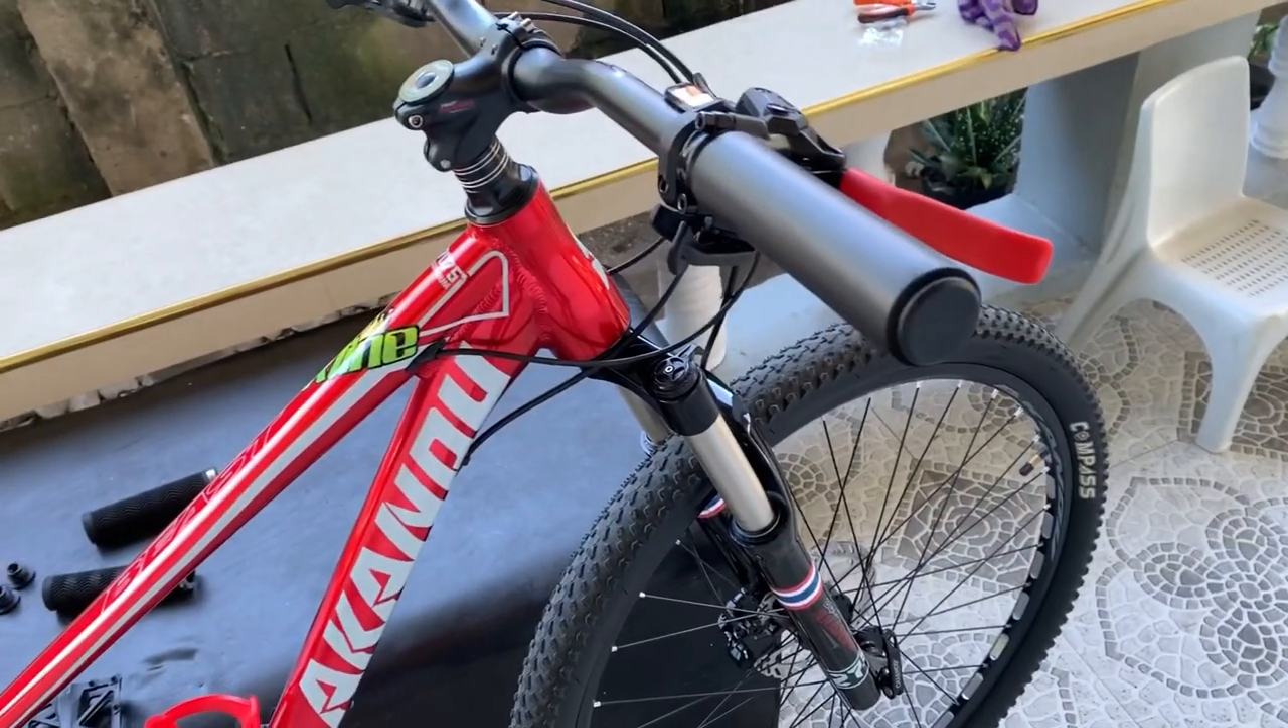So nakabit na po natin yung Silicone grip natin.